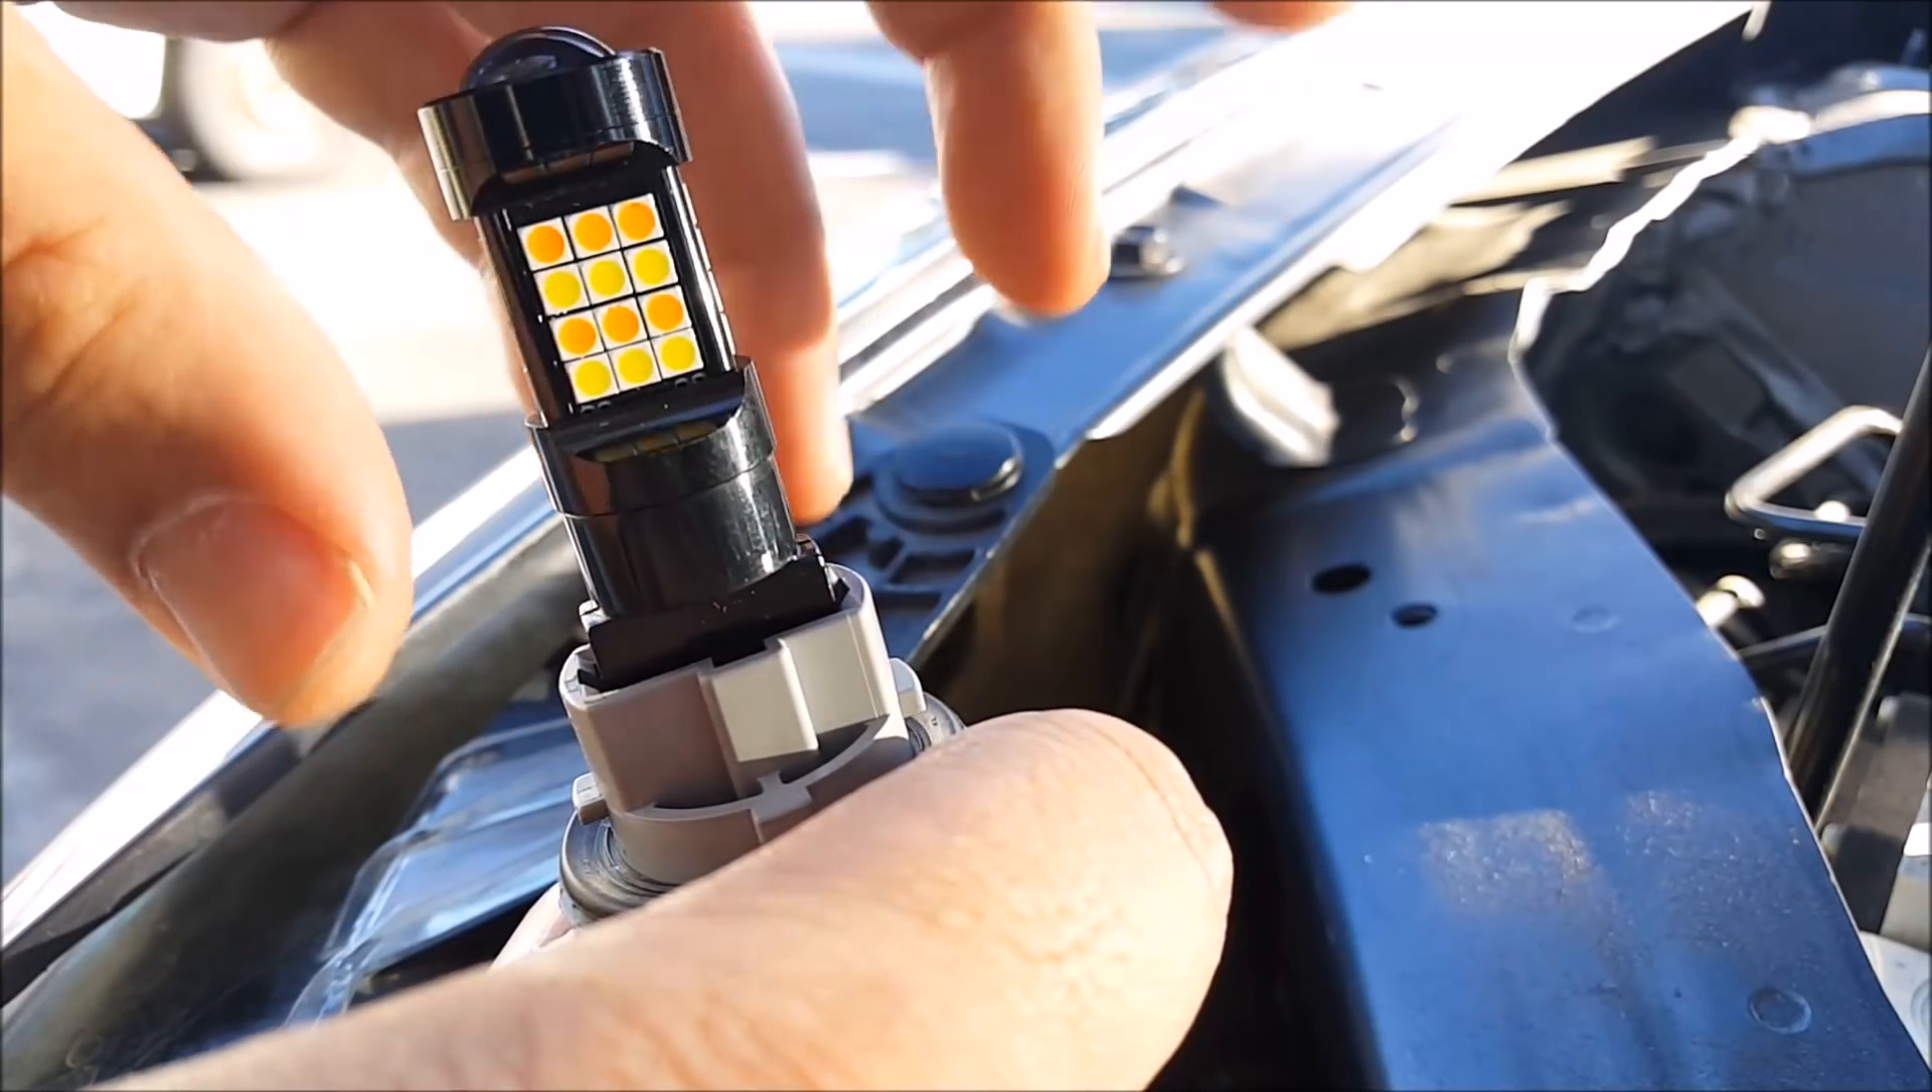Alright, so here is the LED bulb installed on my front turn signal wire harness.